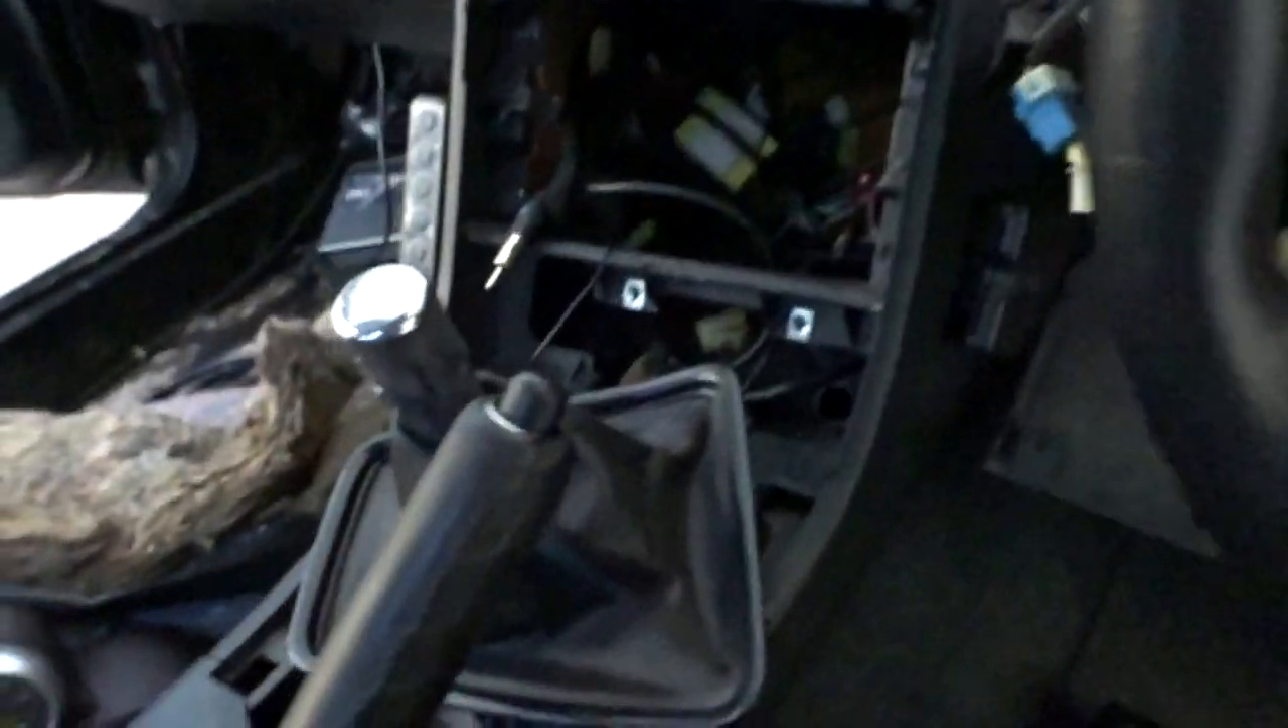As you guys can see I basically have the dash completely Teared apart.